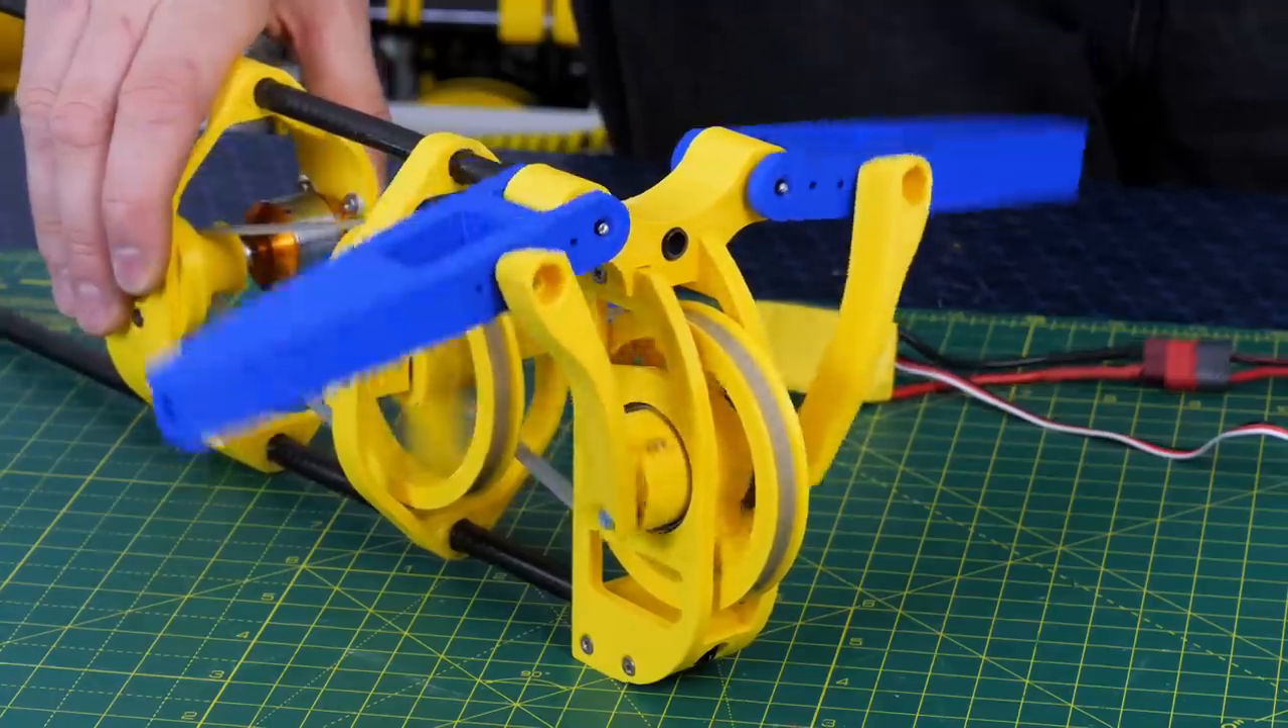I've added the levers for the wings which have multiple holes in so I can change the leverage angle but for now that looks okay.